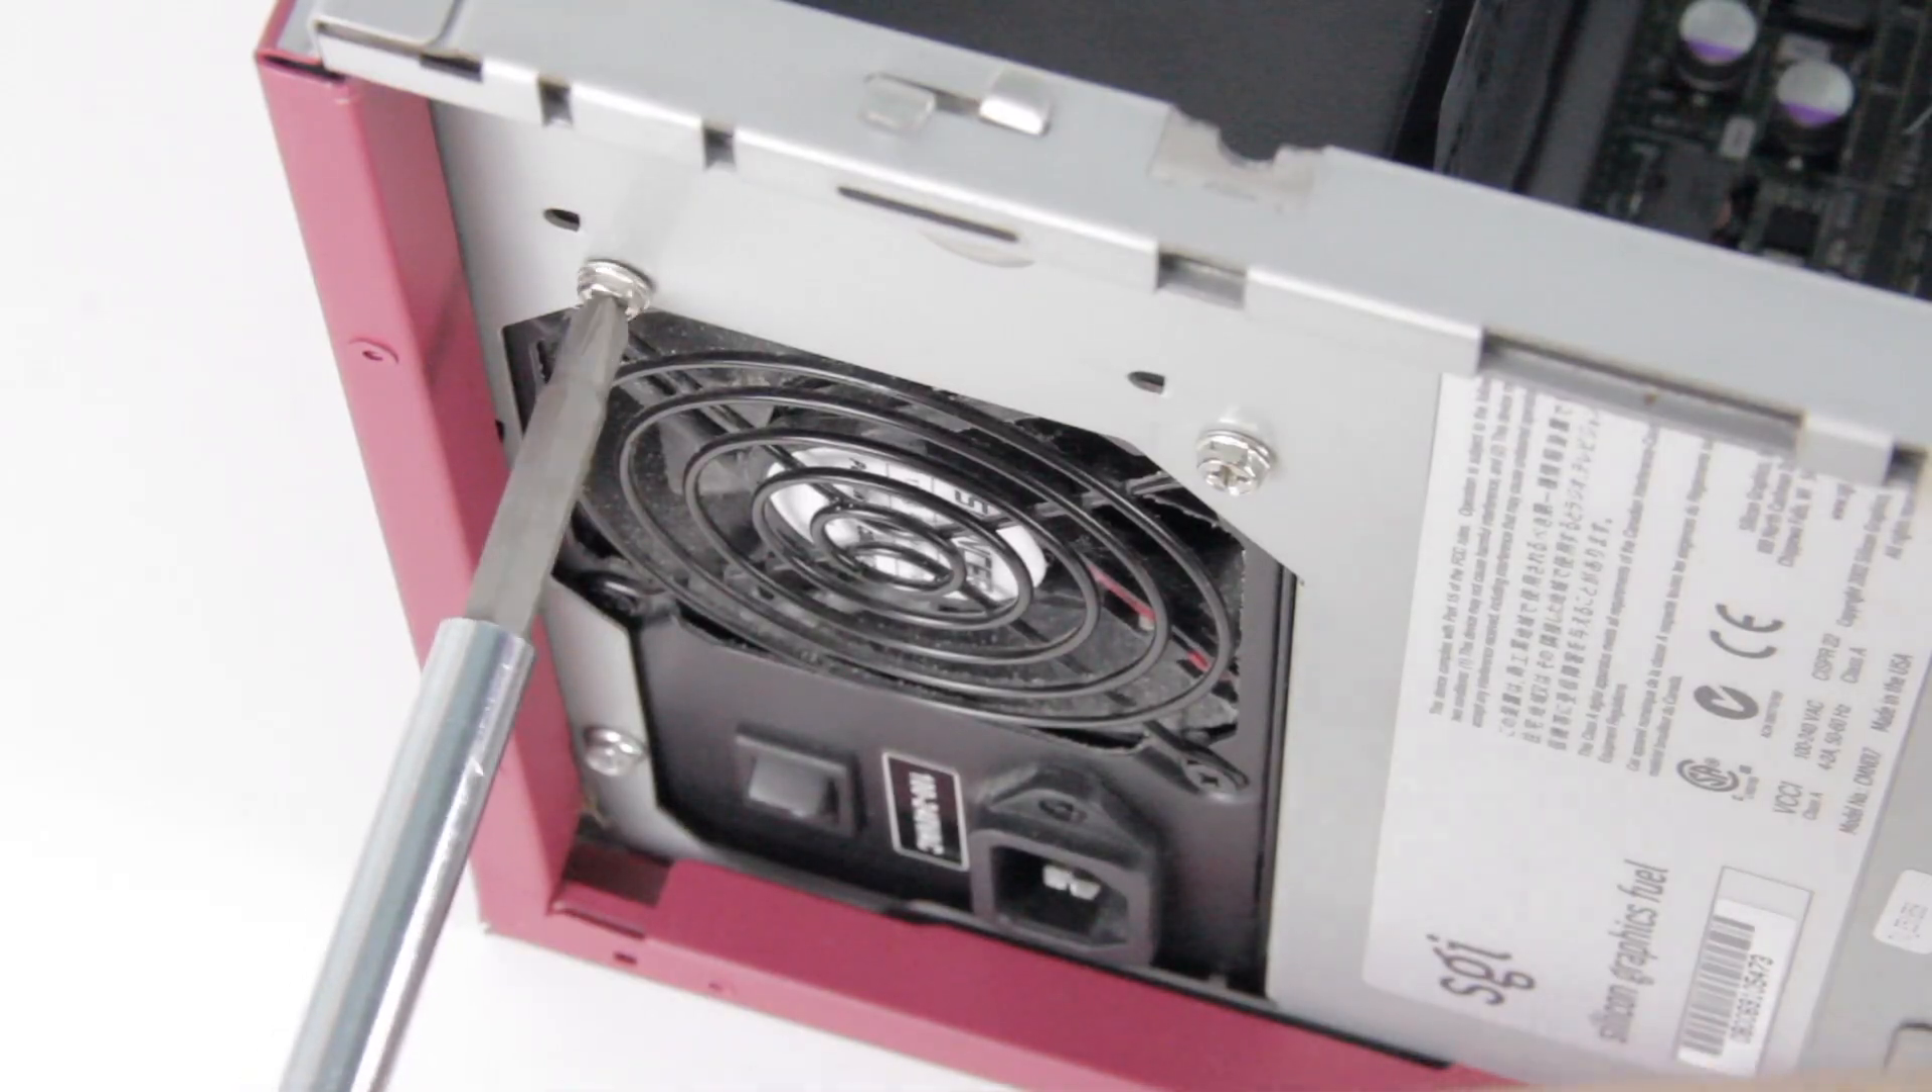On this power supply, the top screws fit in like normal.